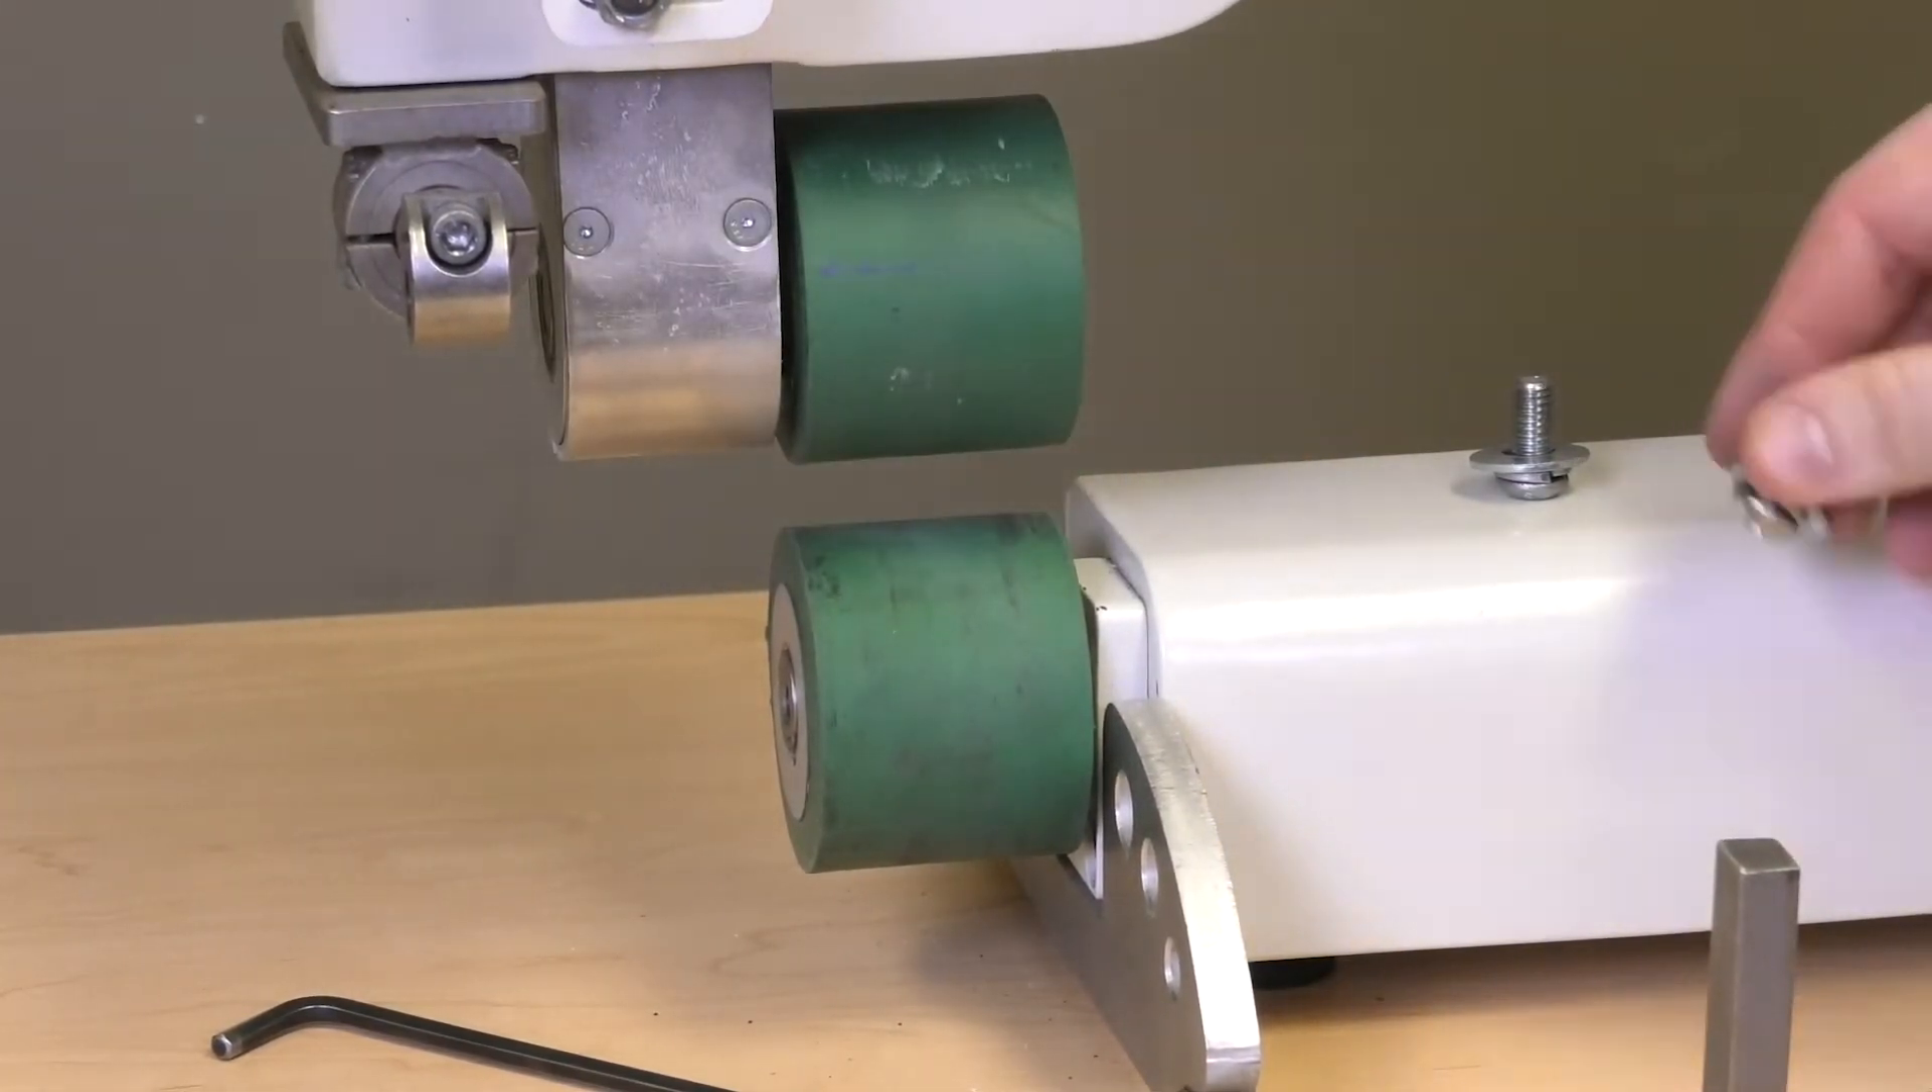Now before locking it down I'm looking at the spacing of the wheels. So those are pretty flush.